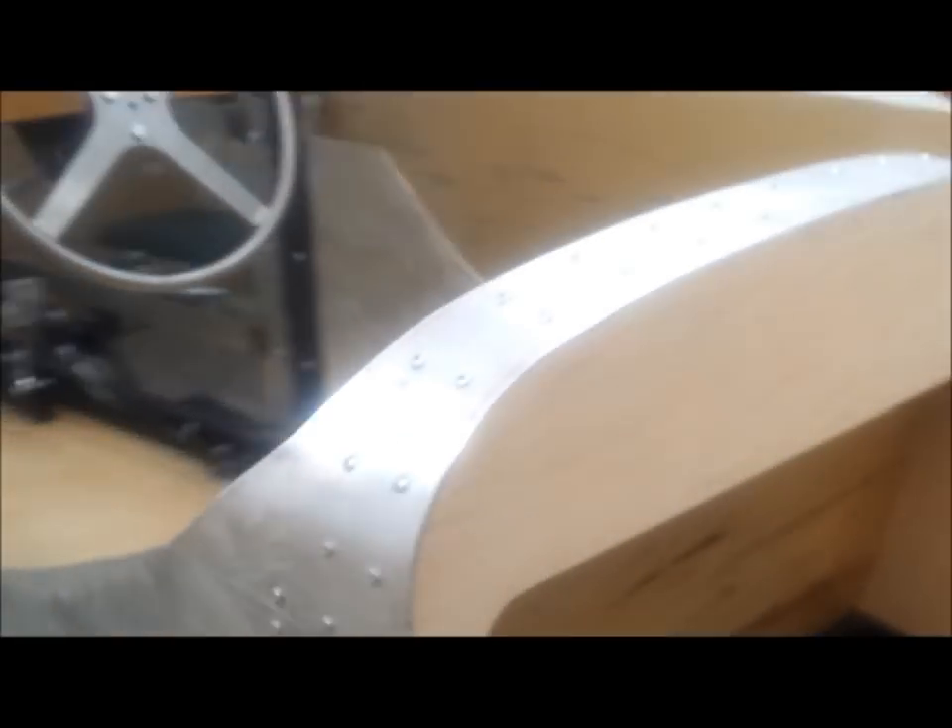I finished installing this top piece over the seat back.